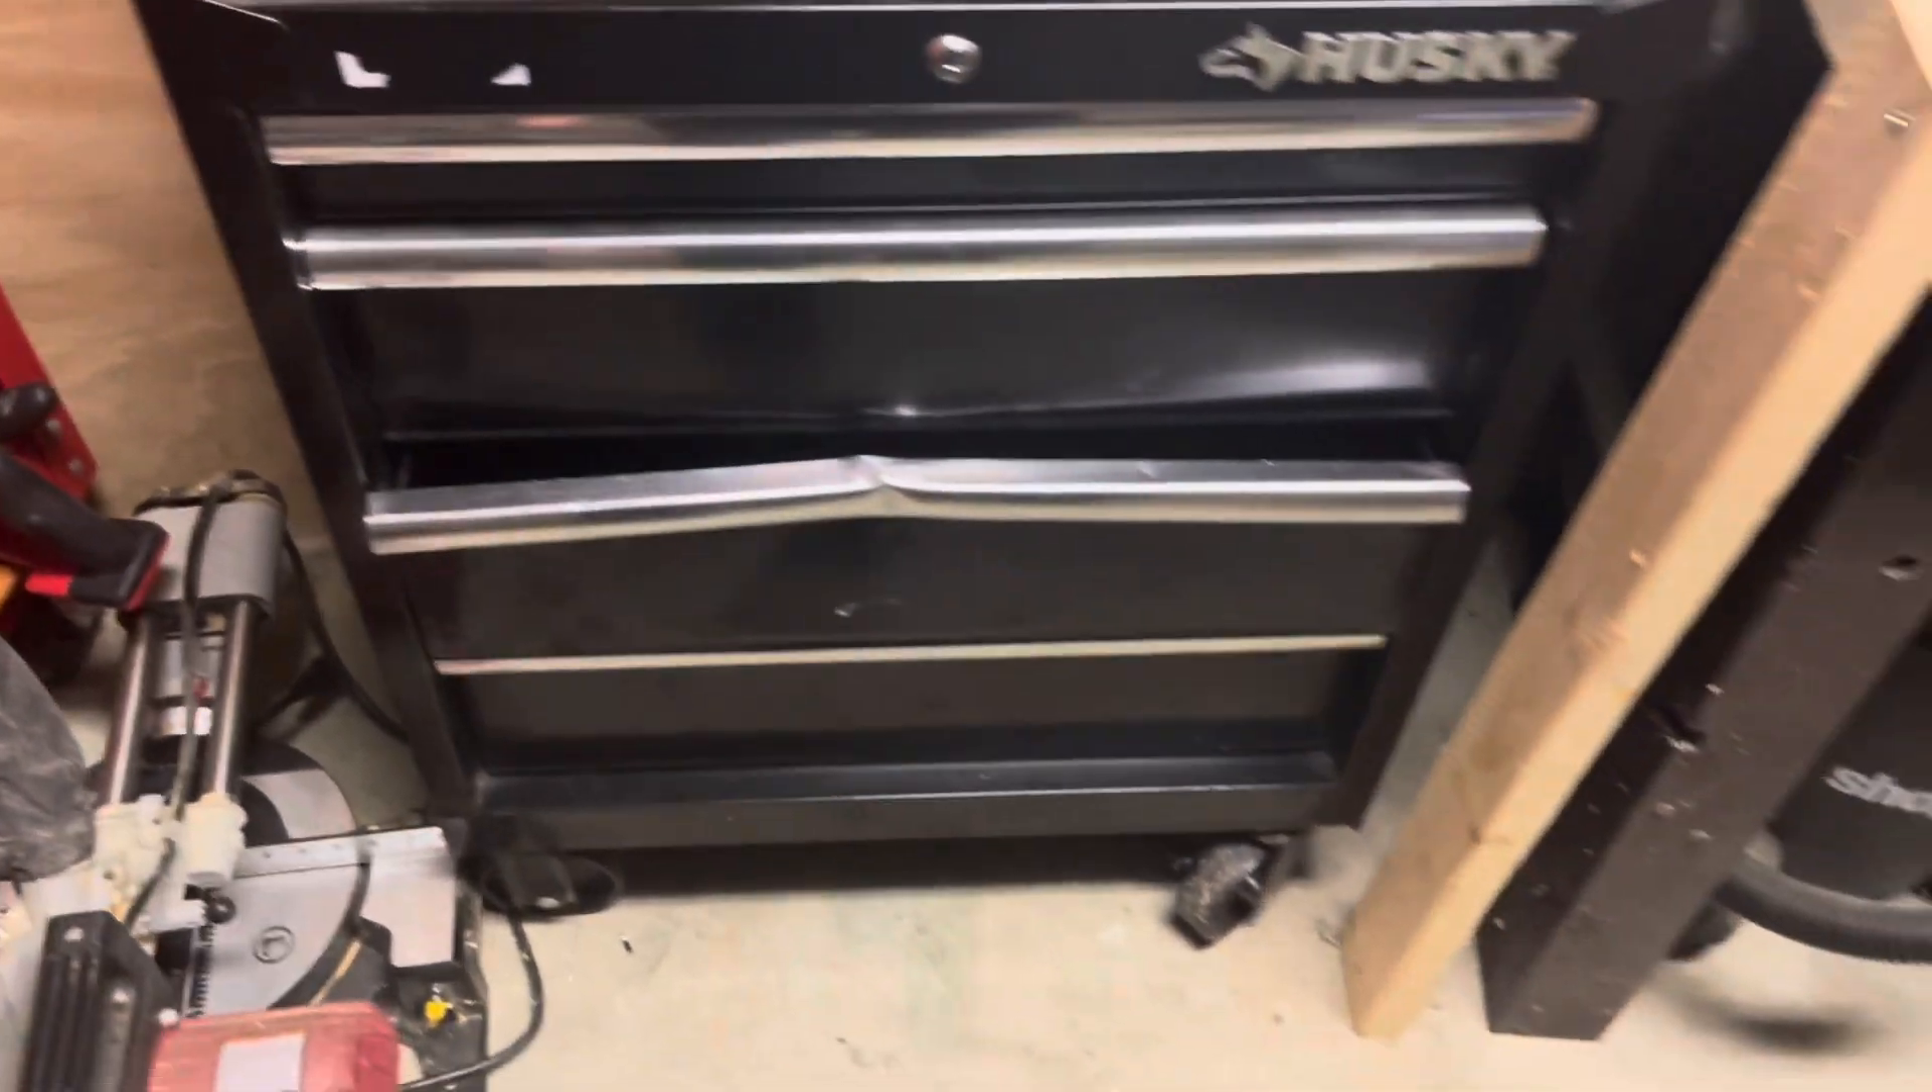And the drawer doesn't close all the way, so I won't be fixing that.